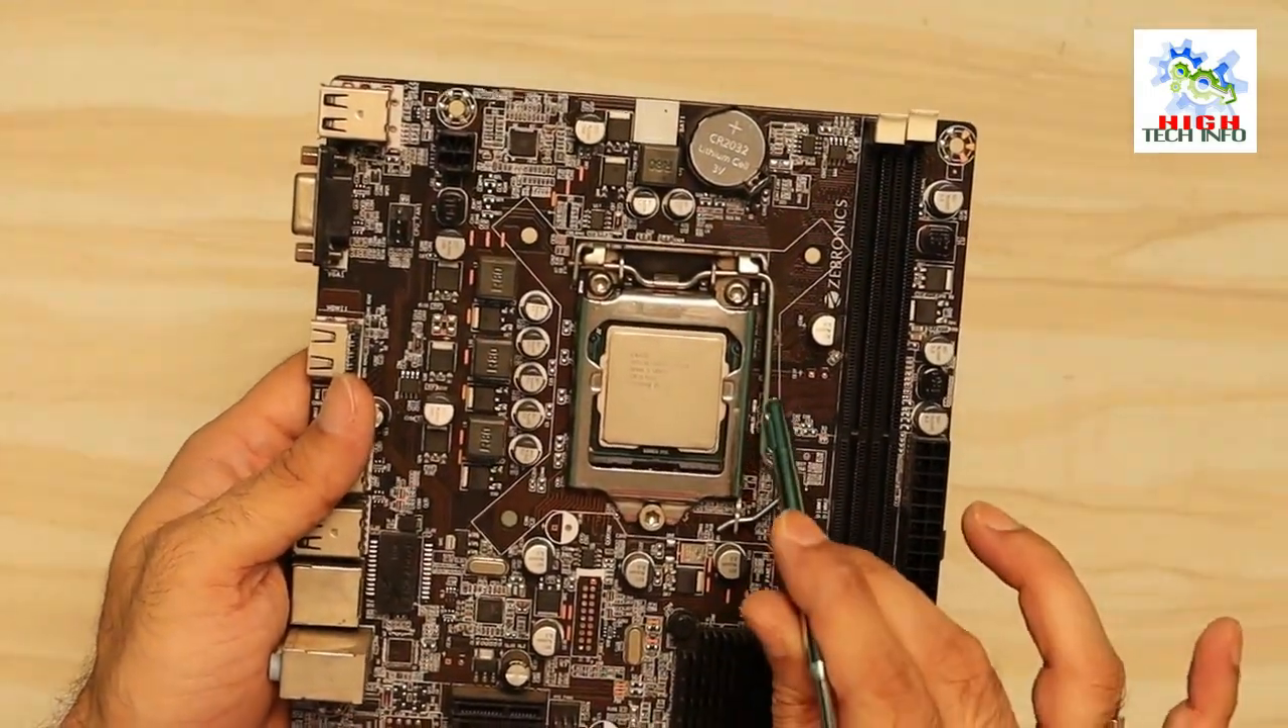तो आप देख सकते हैं हमने इस Motherboard में प्रोसेसर को लगा लिया है।